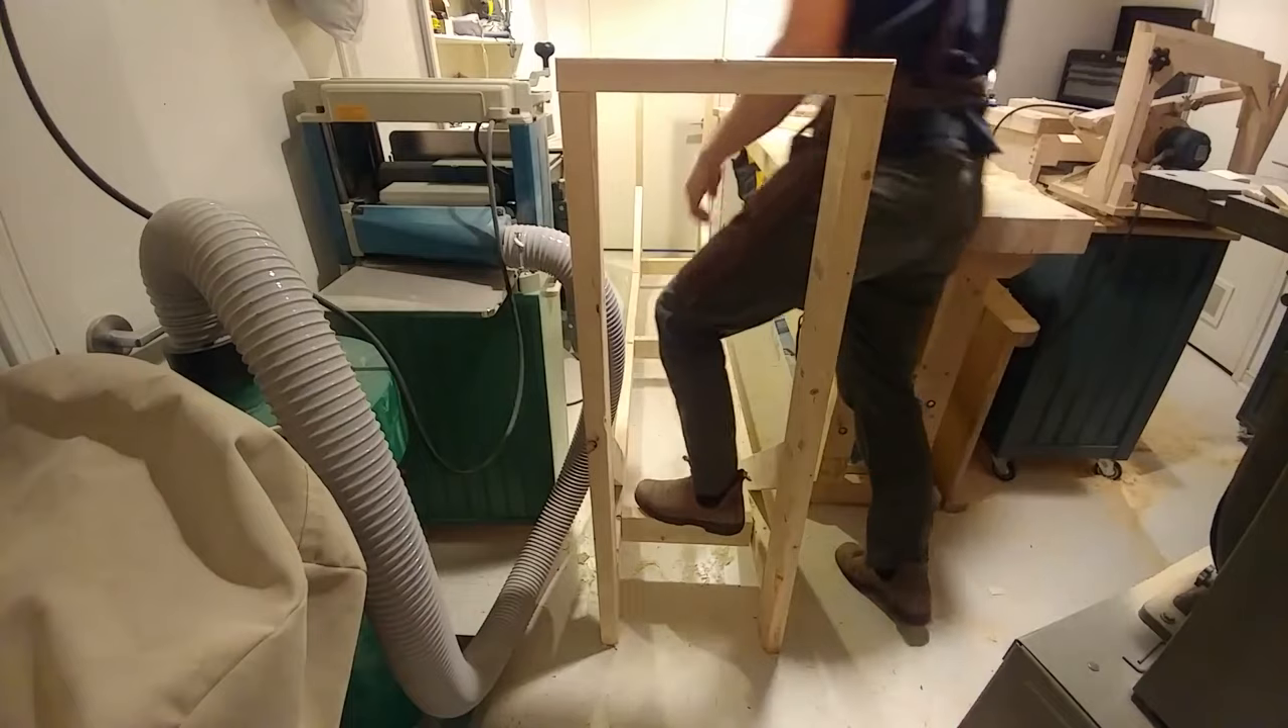Here's a full dry assembly. As you can see, it's quite strong without any glue holding it together.